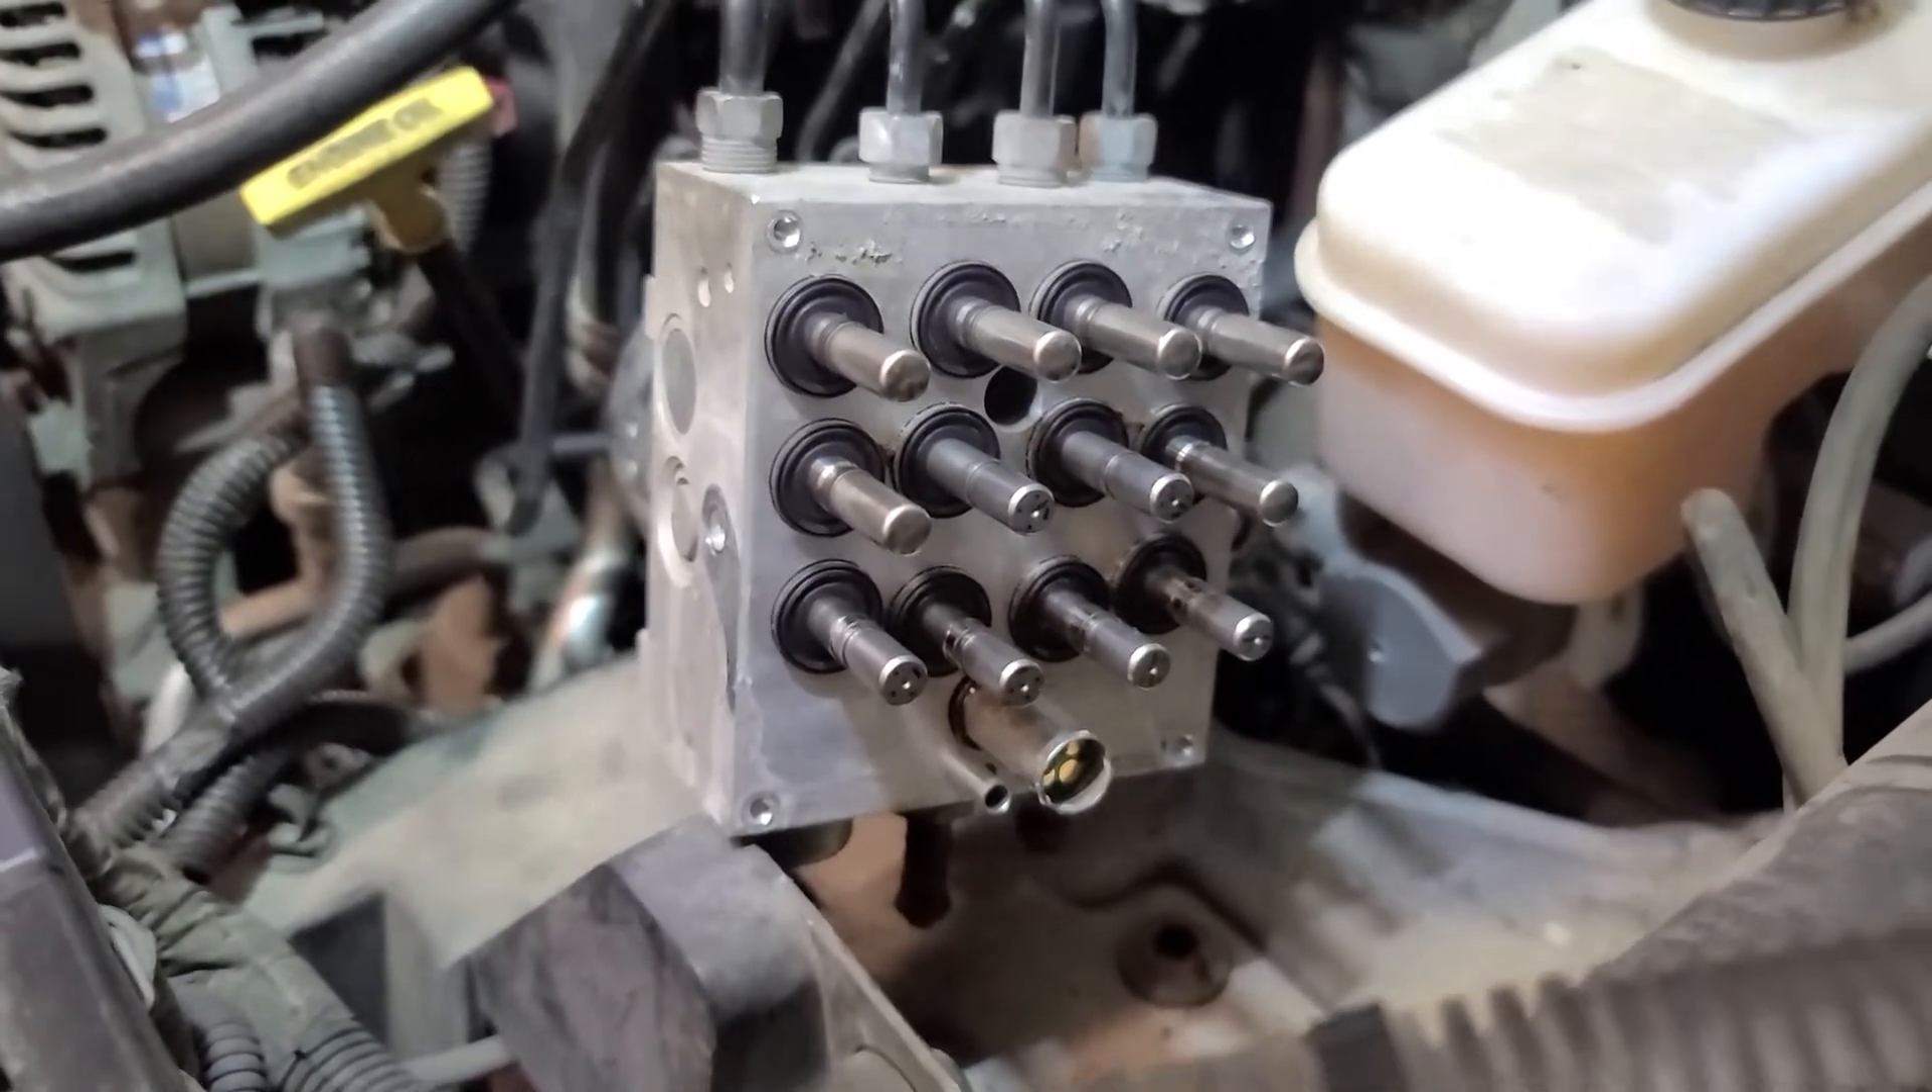So this is what it looks like with the old control unit off.